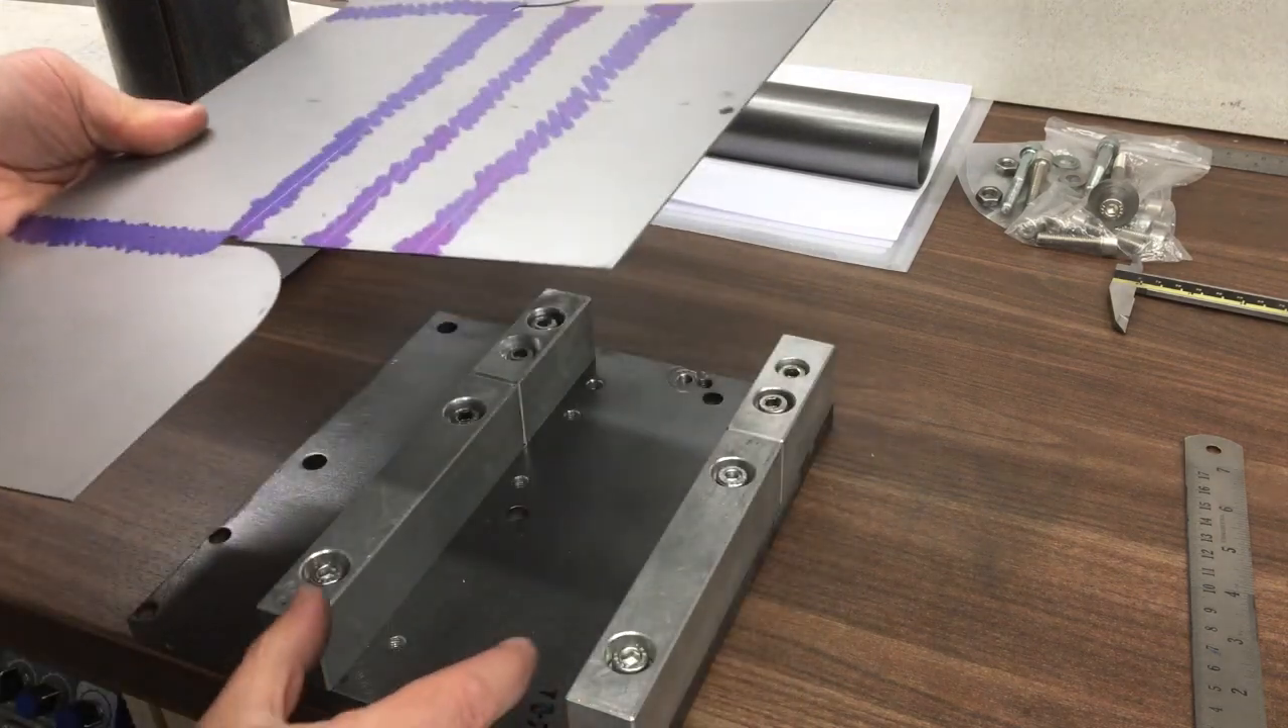Okay, so we've got our fixture put together.